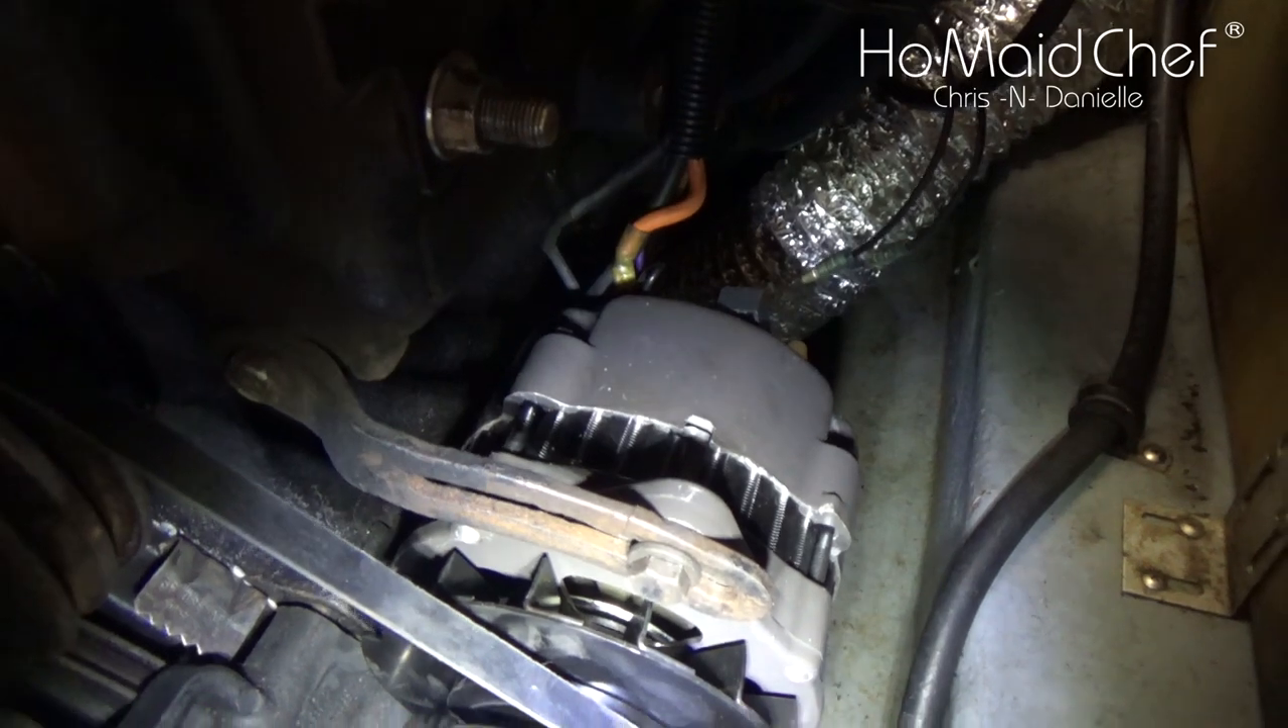So as you can see, we have a brand new alternator installed.